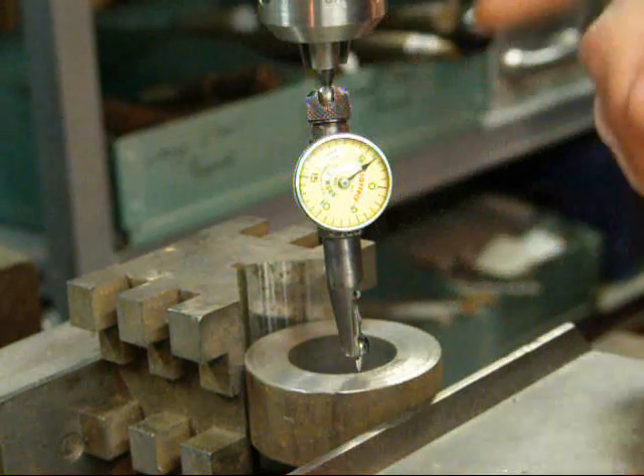Okay, we've got the test indicator mounted in the chuck, the little drill chuck.